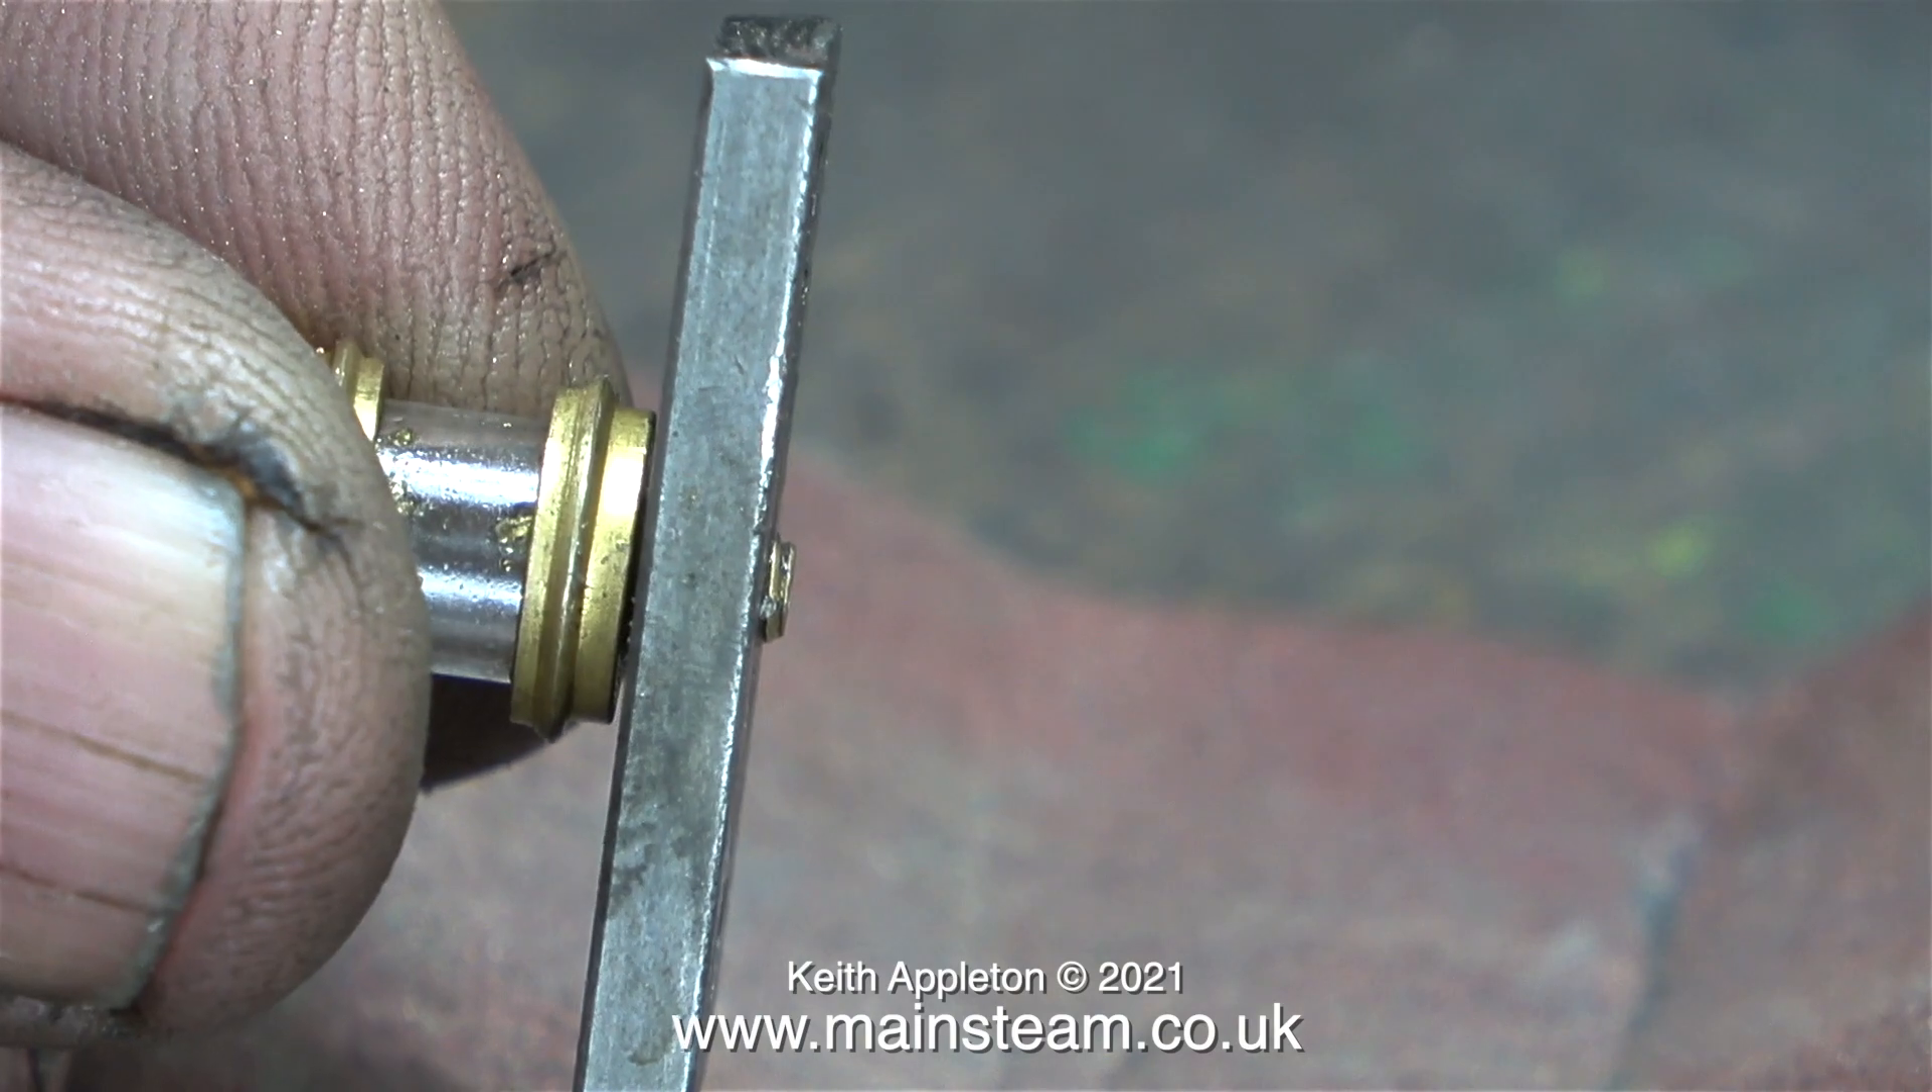Here's a close -up to show how much of the brass was sticking through.